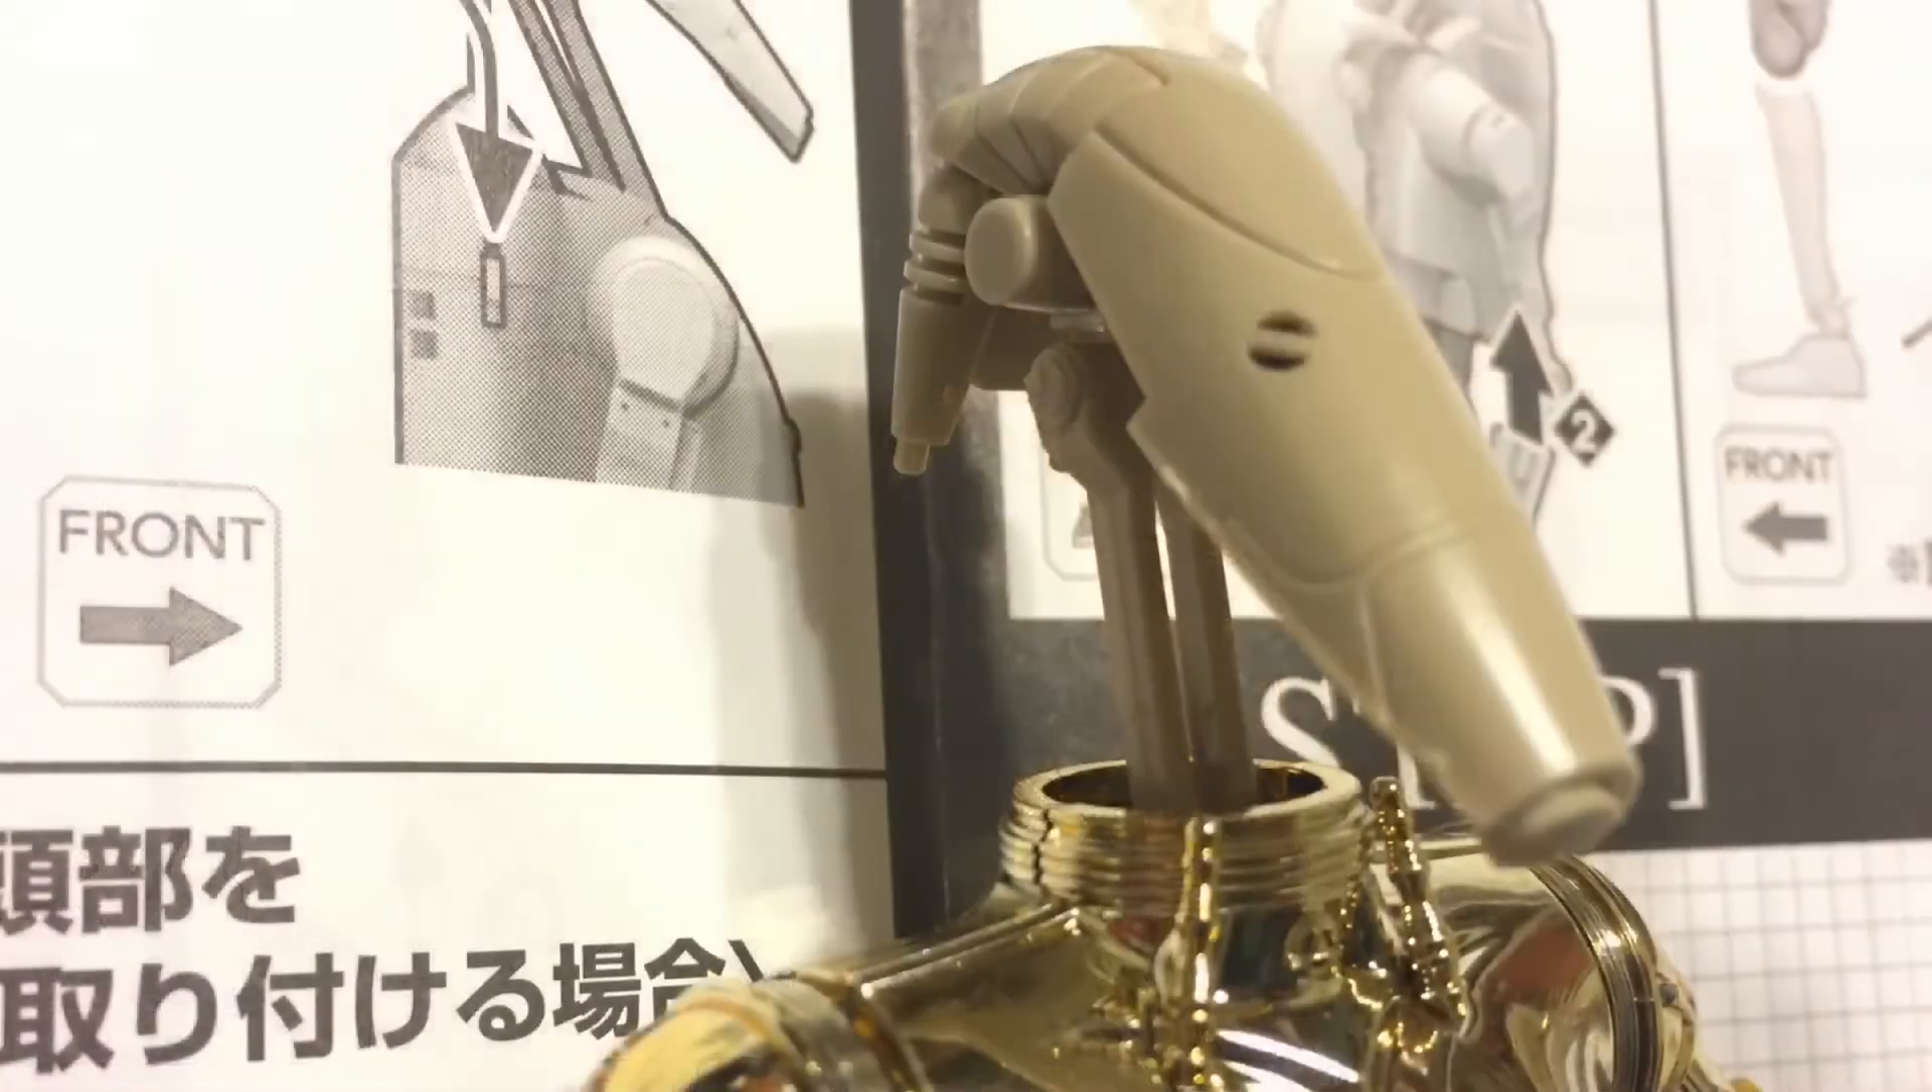Here is the battle droid head on top of the C -3PO model kit figure. We can get a little close up here, you see how that fits right in there, it has the extra piece to get on there.